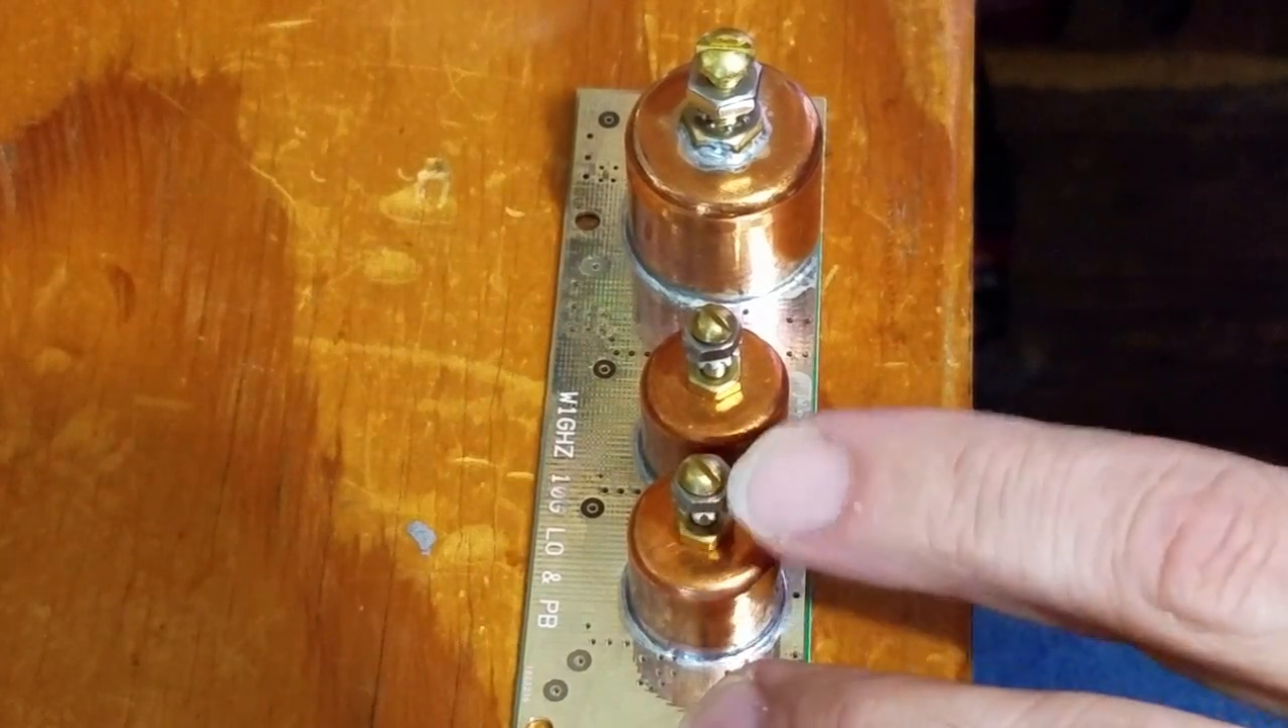Here's the final step of soldering for these pipe caps you've got the tuning screws in place and I've got an extra or a brass nut that I've put on top of each pipe cap to provide extra thread for these tuning screws.